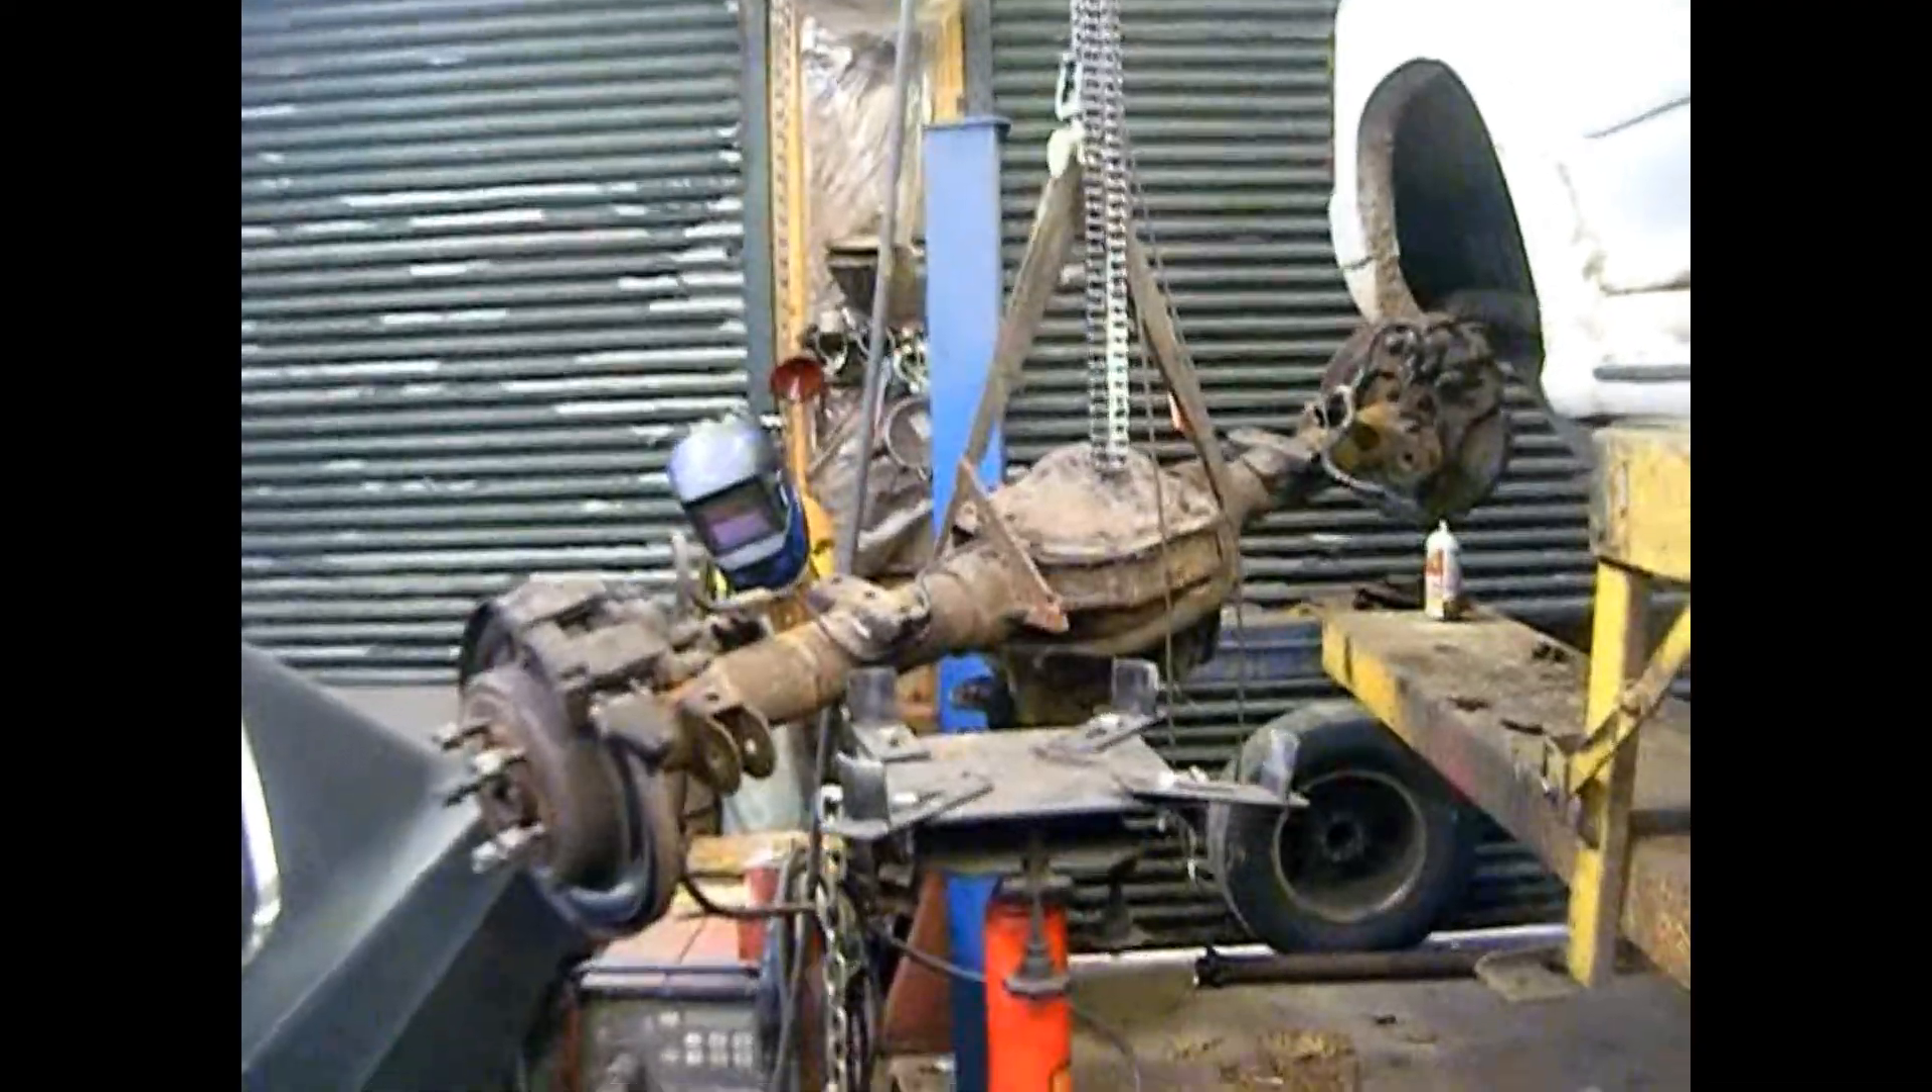We got the rear end out.